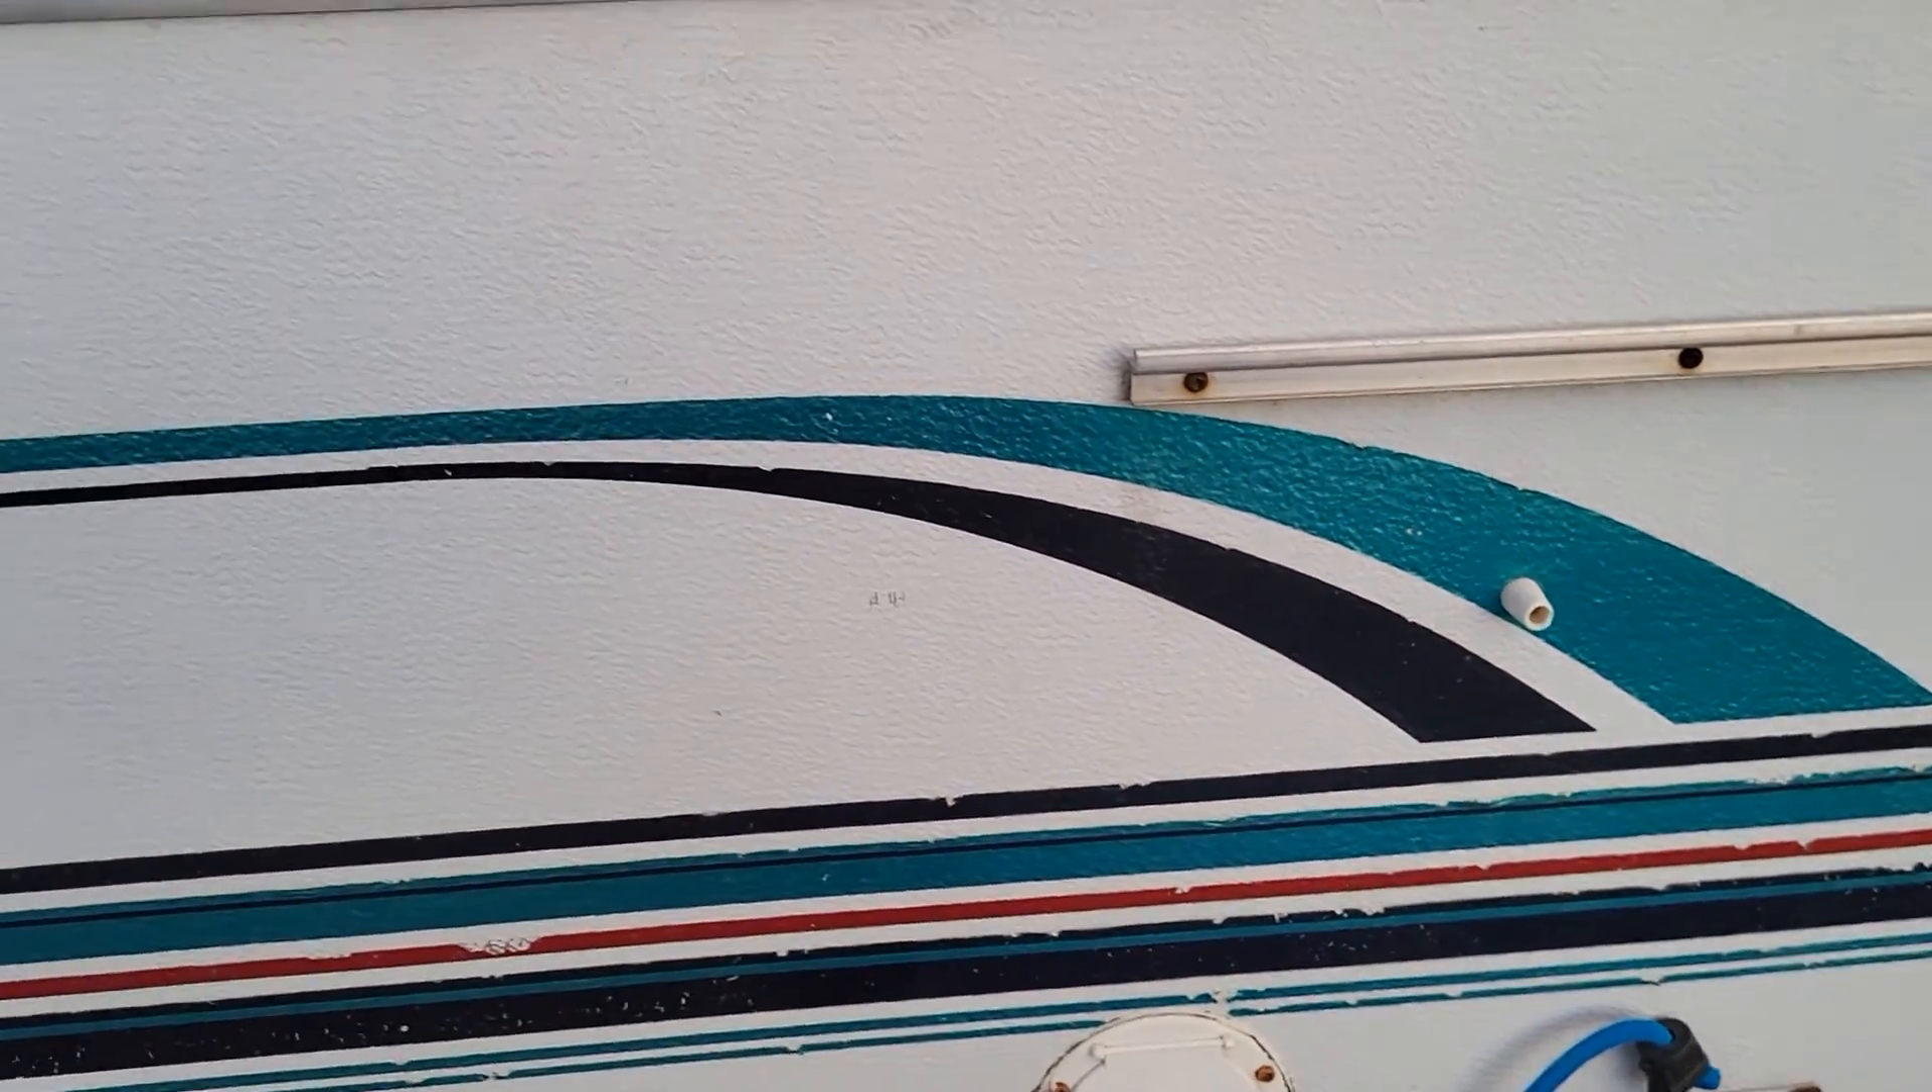I still have to get these decals off.